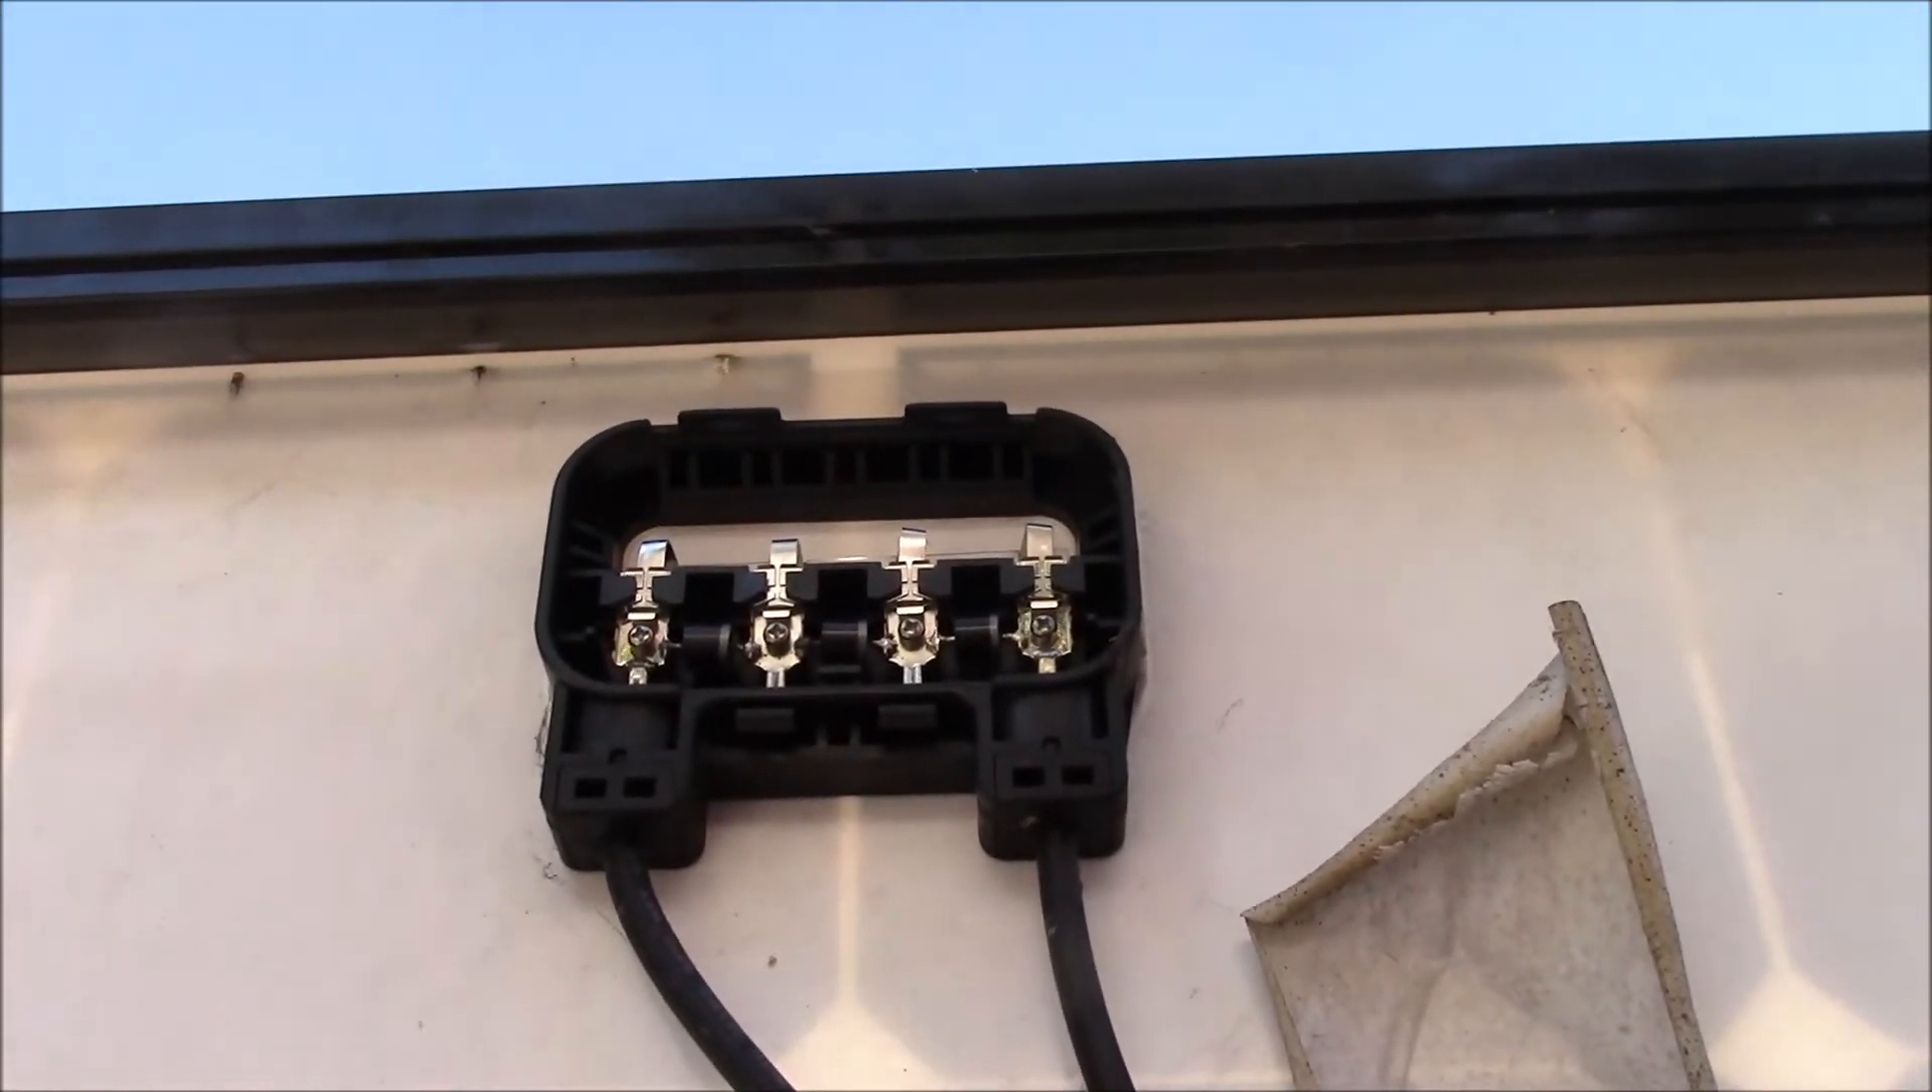Okay I came up on the my patio roof here and this is the back side of the 270 watt panel and I pulled the cover off of the J box there and there's a definite smell of something burnt.